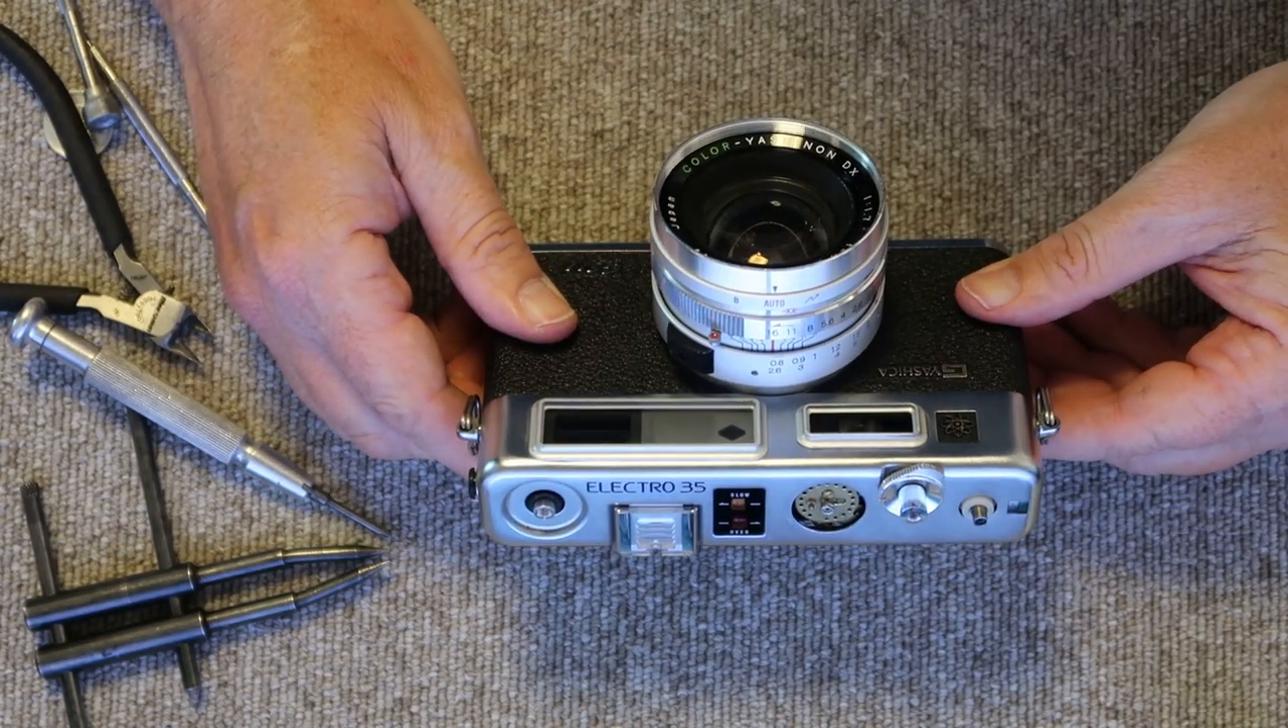And all that remains to do now is to lift off the top cover.